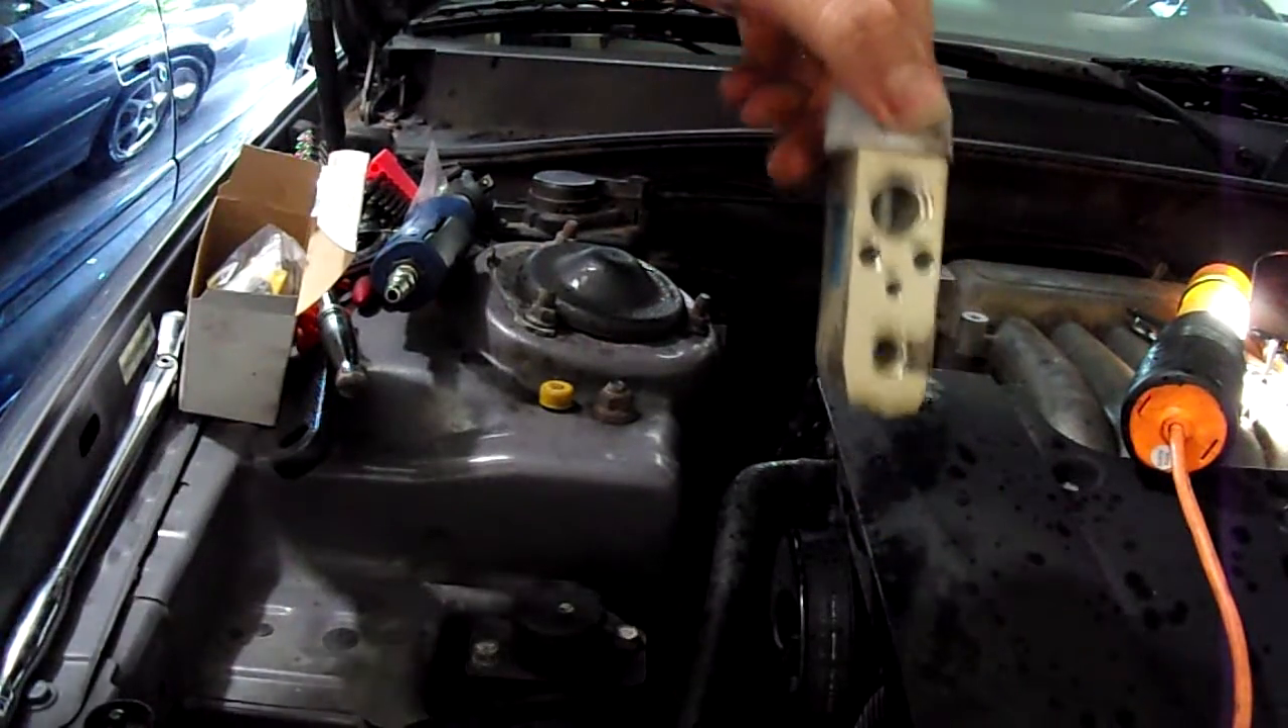Got the old expansion valve out, is what it looks like.